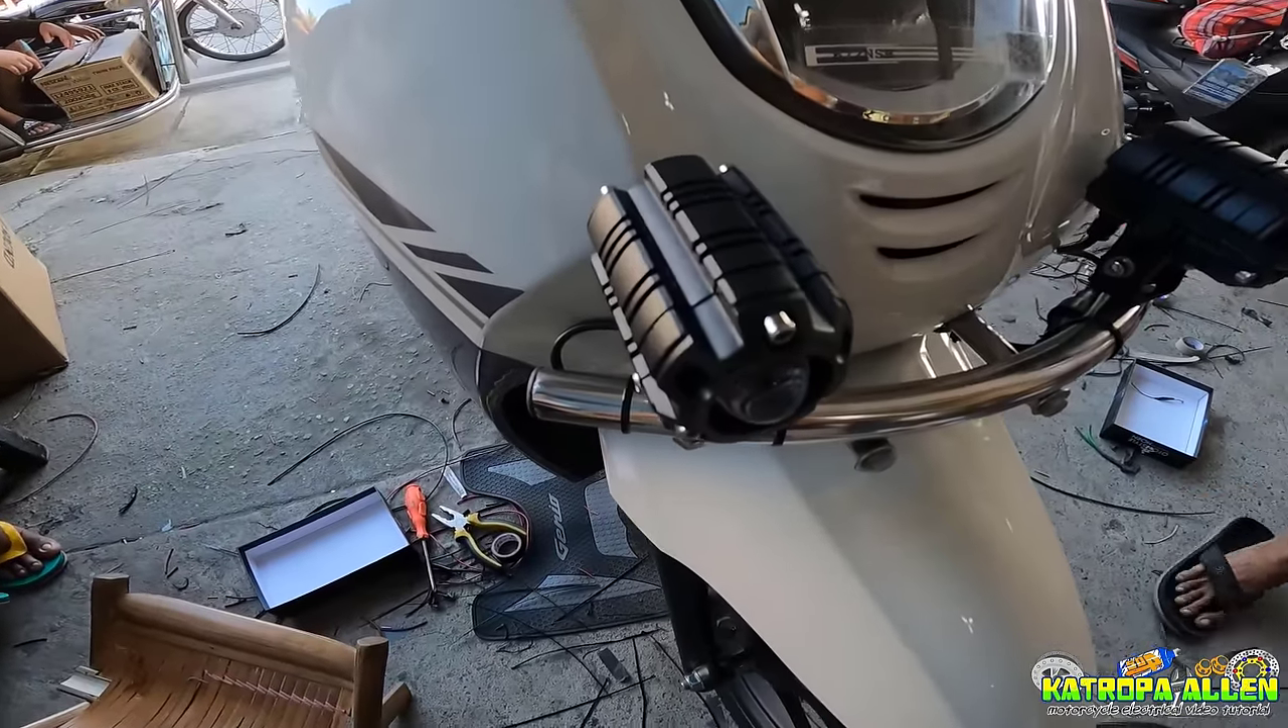At, heto na nga, naka-asimbol na yung ating motor. Nakalagay na yung ating mini driving light.